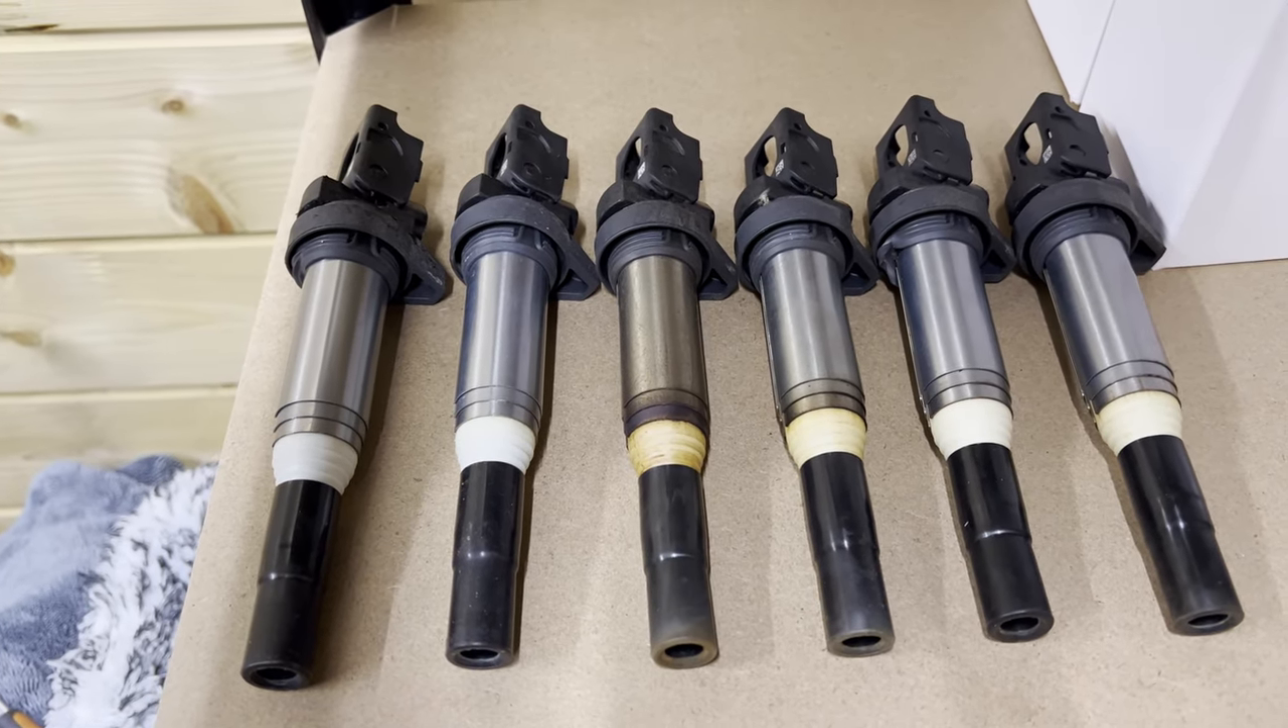And that's one coil removed And that's all six coils removed.